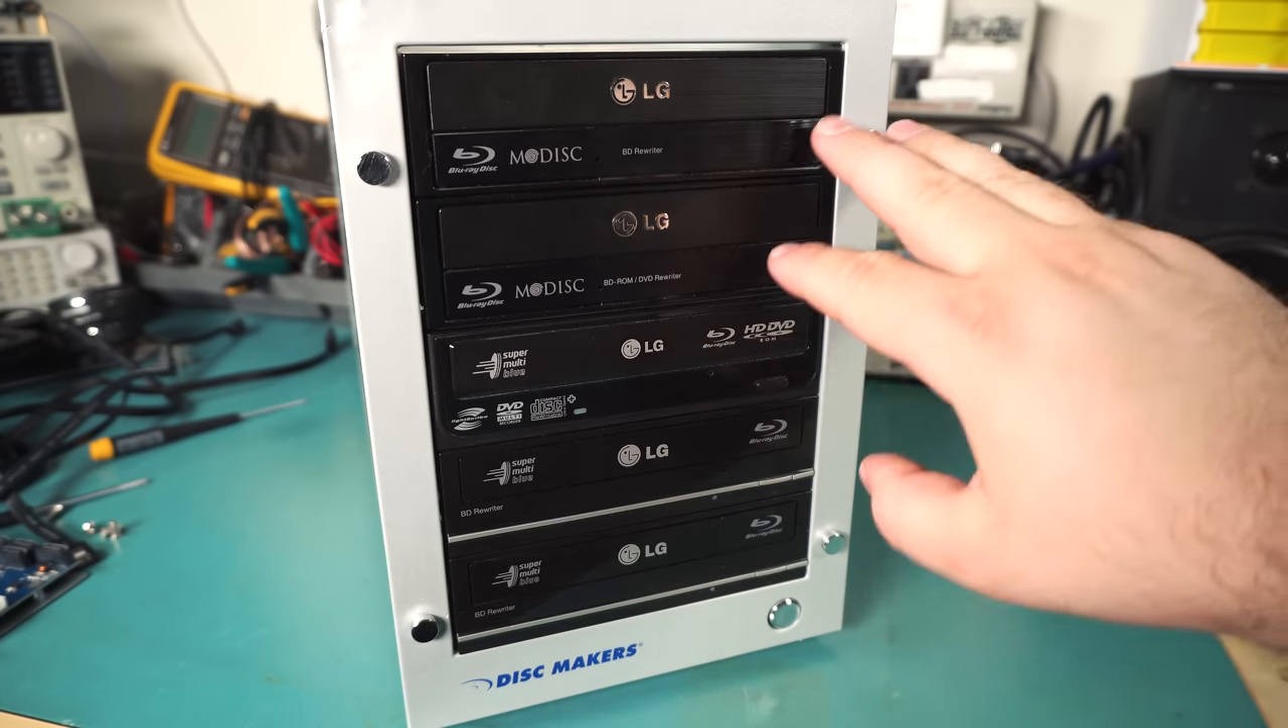I've pulled out all the drives and replaced them with five blu-ray drives.